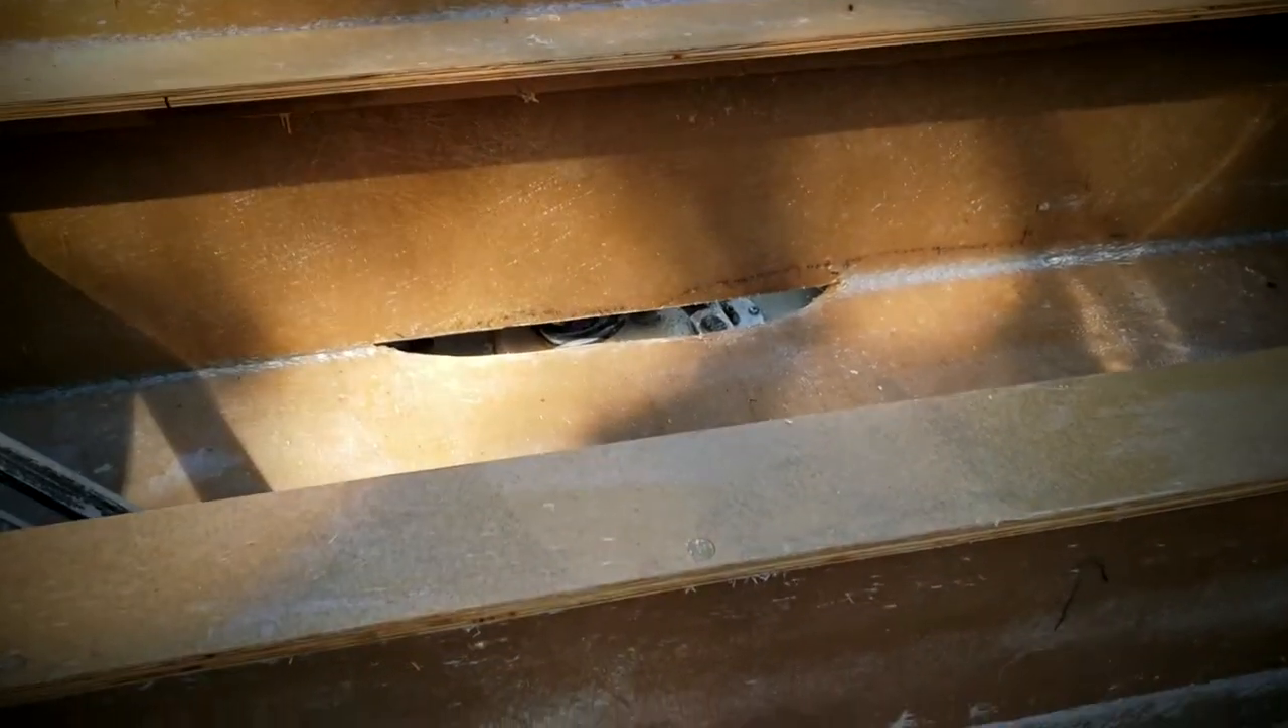You can kind of see that opening that I haven't covered yet under the rear seat.